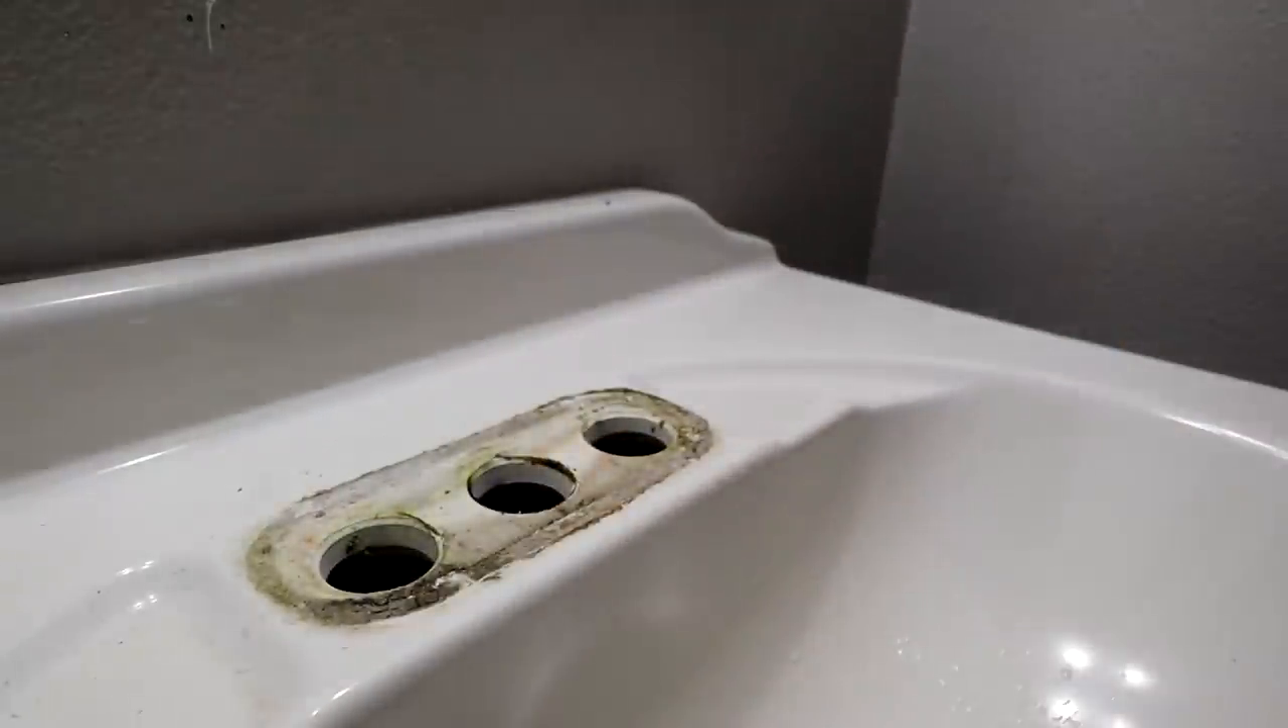Now that I have the faucet handle off, I'm just going to do some general cleaning.